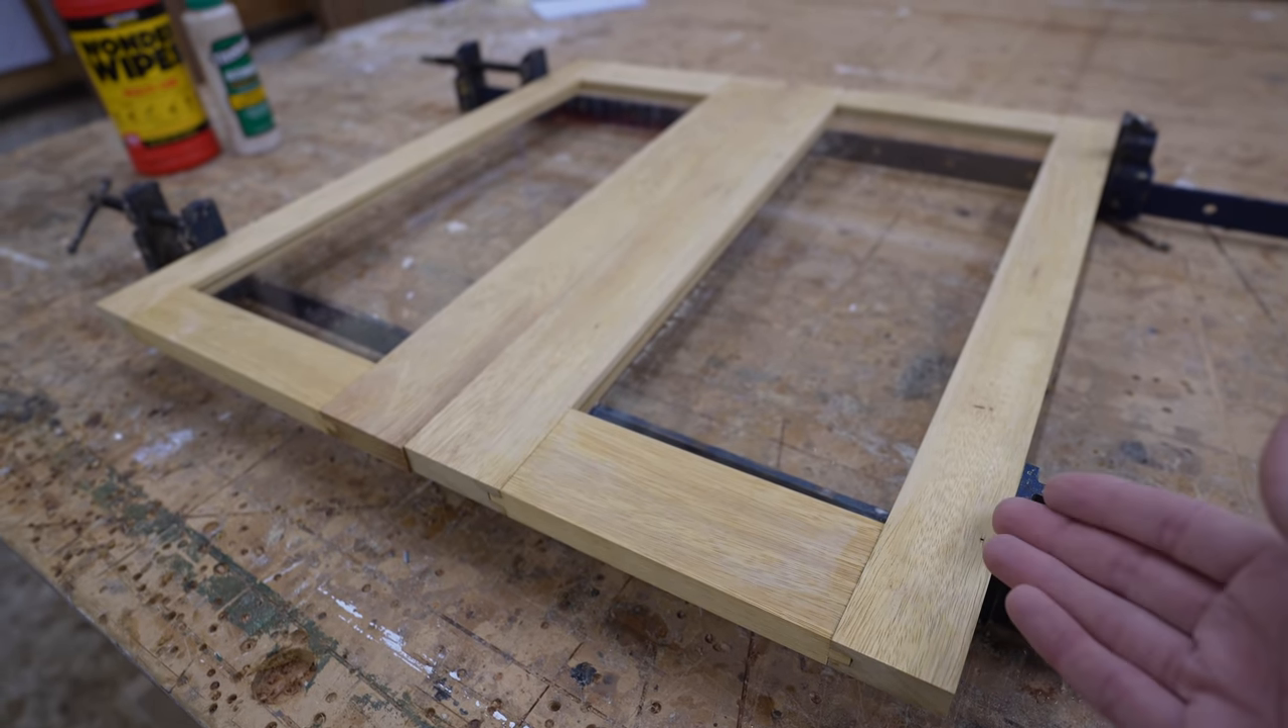Here they are our new doors. We still have to give them a light sanding. We also have to get some hinges on there and some hardware to actually lock the door when we're not on the boat but they're coming along nicely.